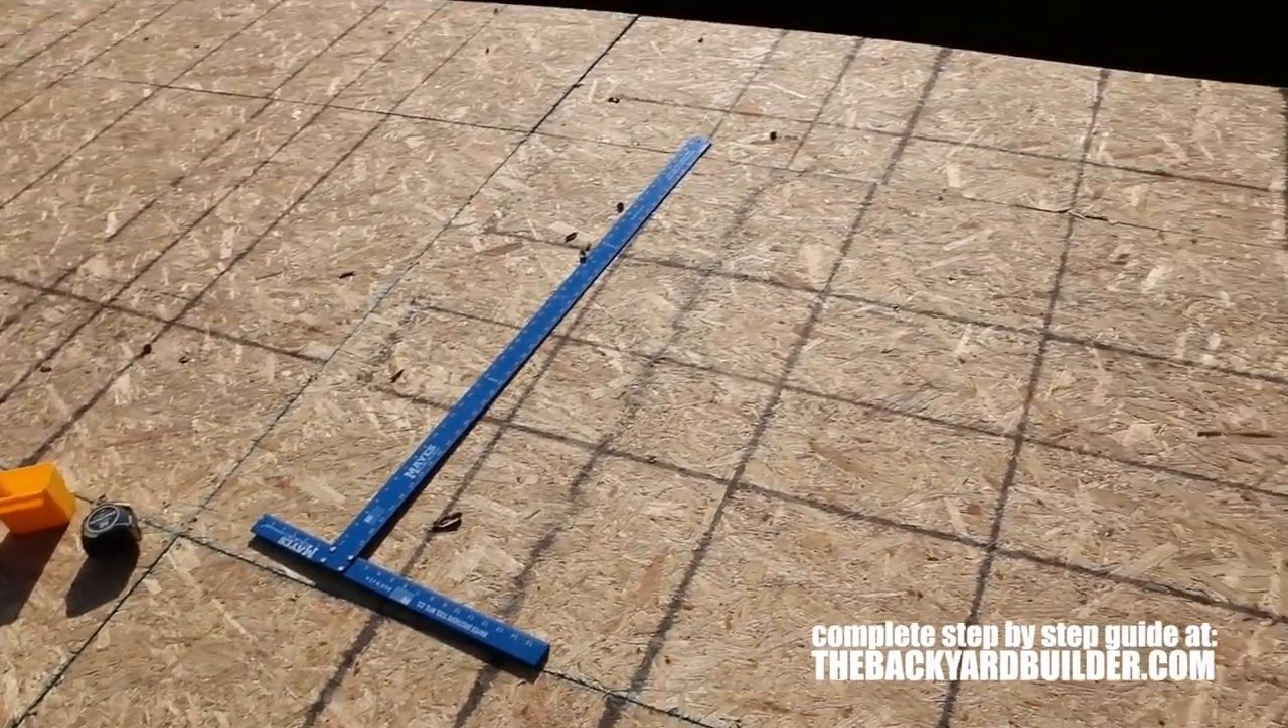We are up on the roof just got done tacking down all the sheathing ready to go.